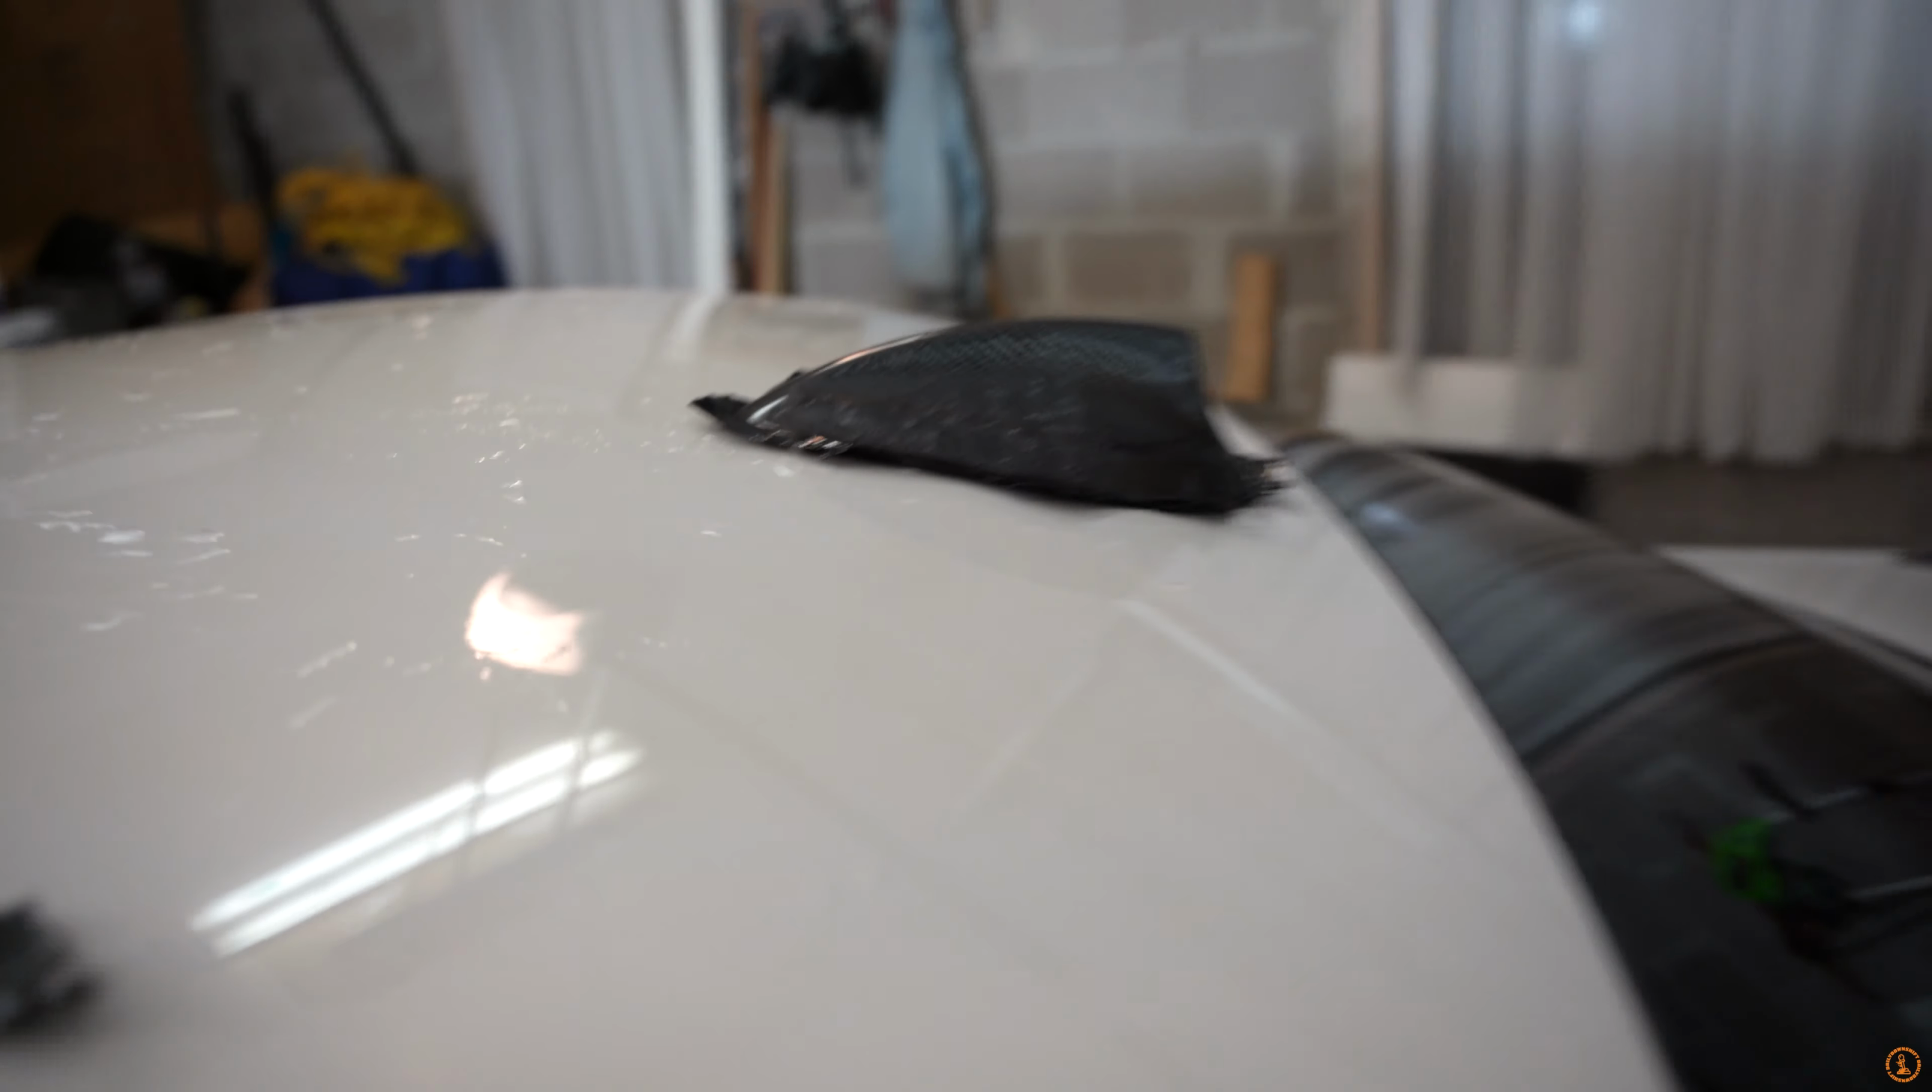I started to take off the entire vinyl wrap There's just a little bit left as well as the shark fin.